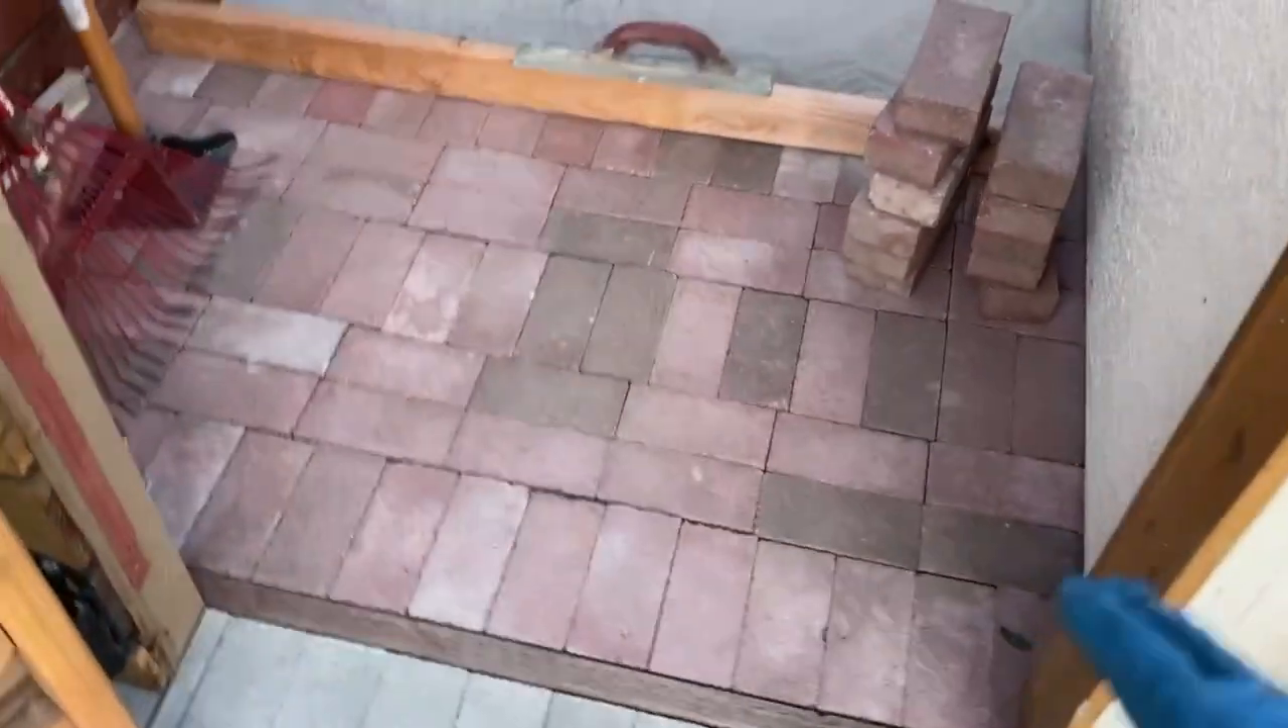I've got a few rows of brick laid as you can see here.